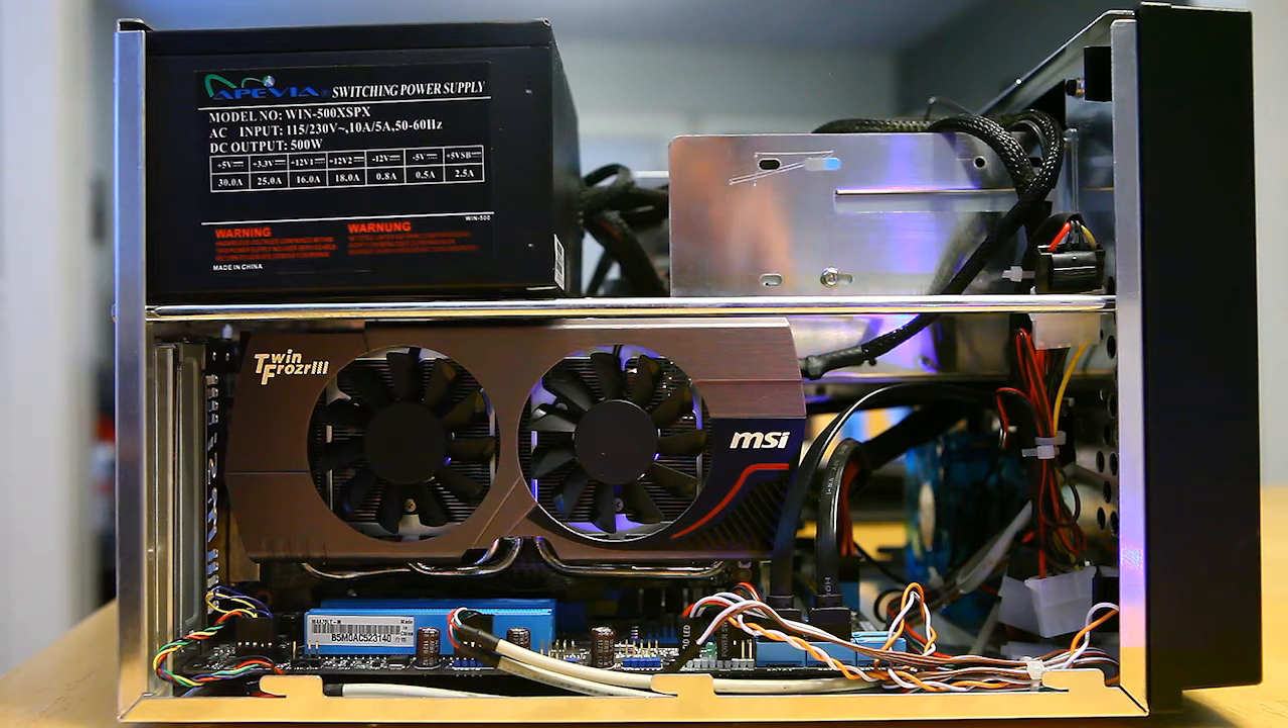But we got the video card in without a problem. Everything's fit.